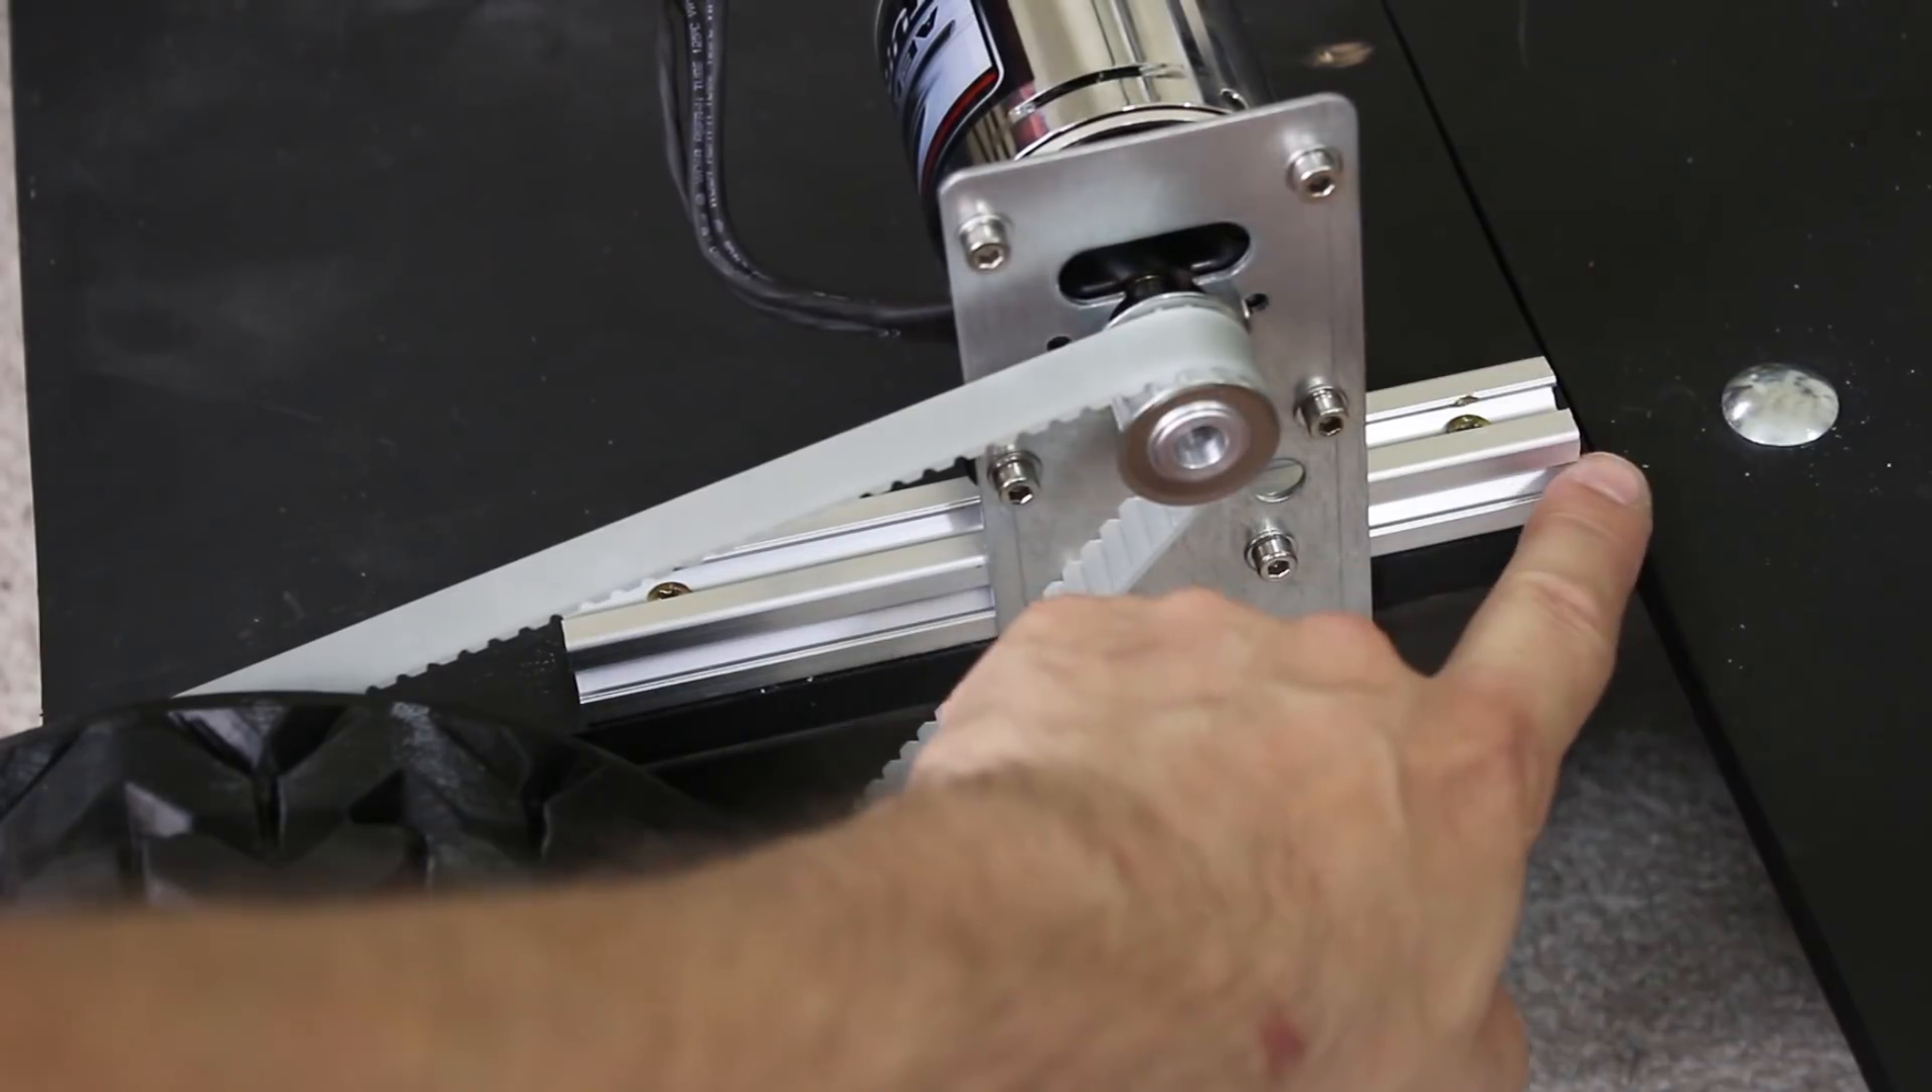I've mounted those brackets on some 2020 extrusion with some t-nuts so I can tension the belt up.